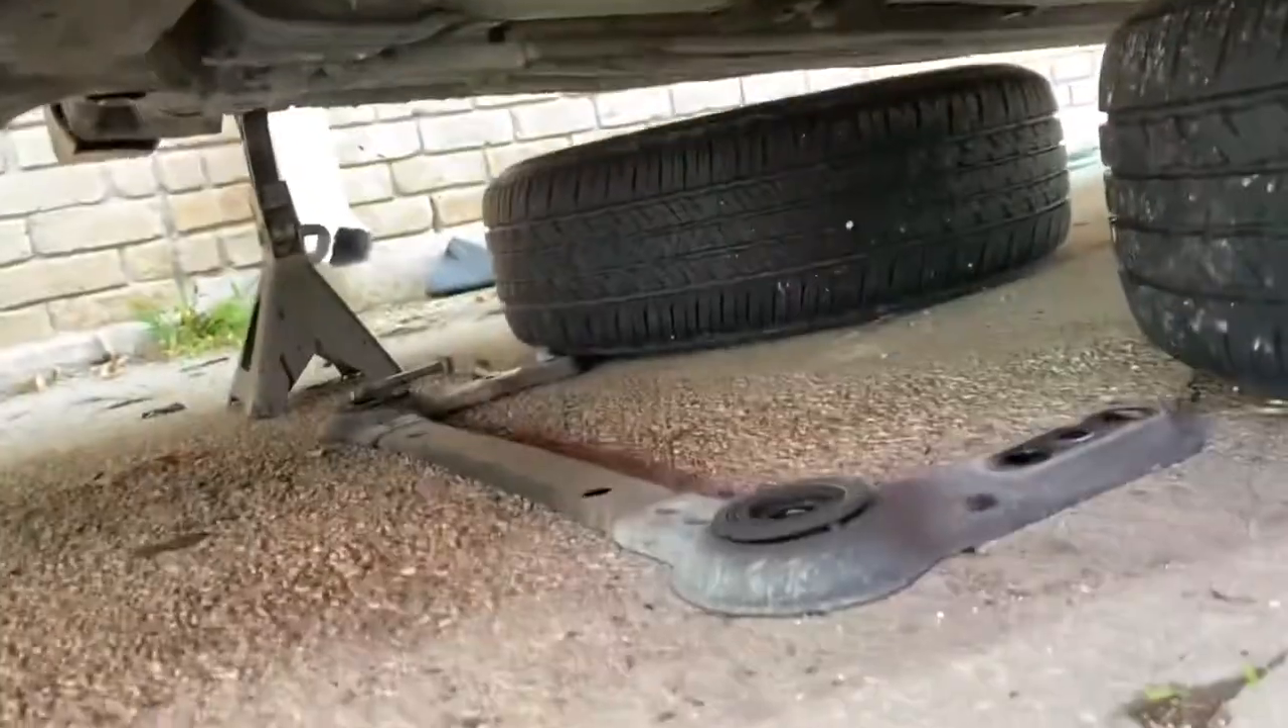Y 'all see I removed that bracket right there.